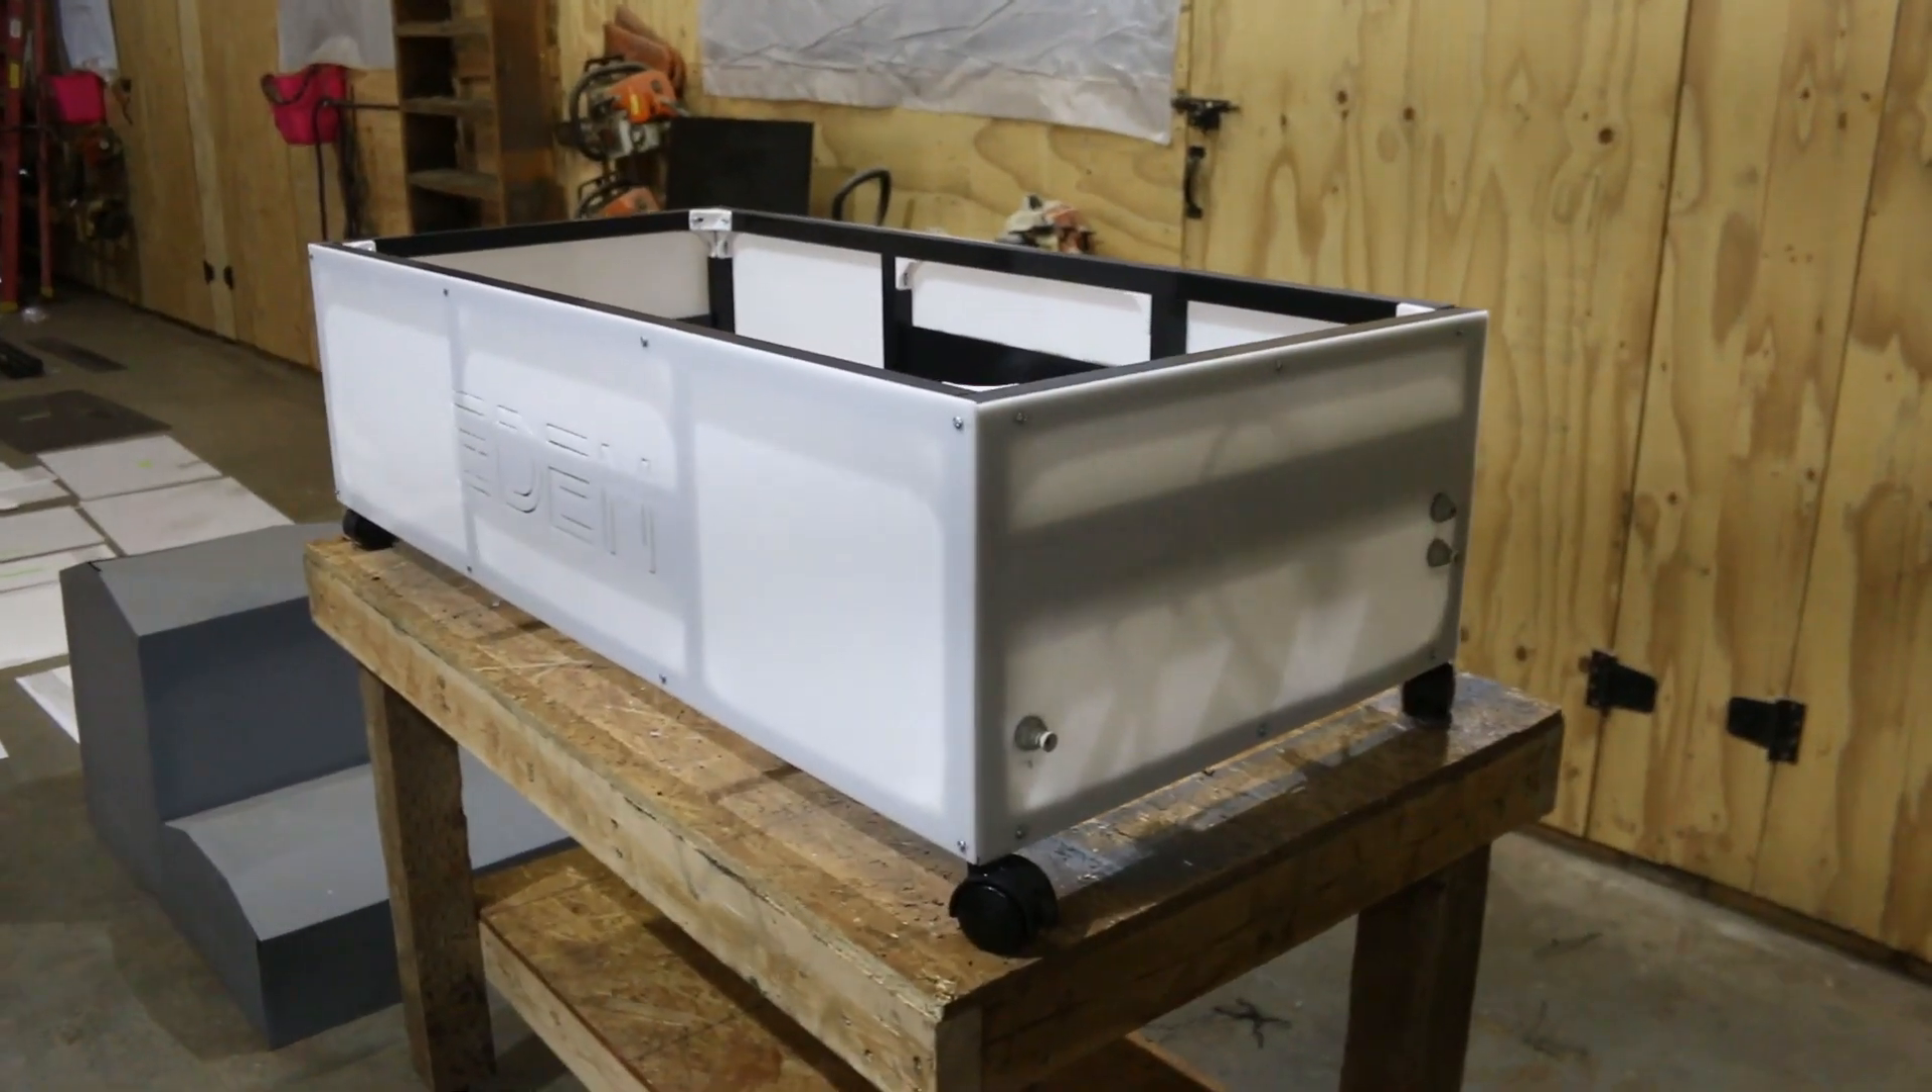We've got the base put together.